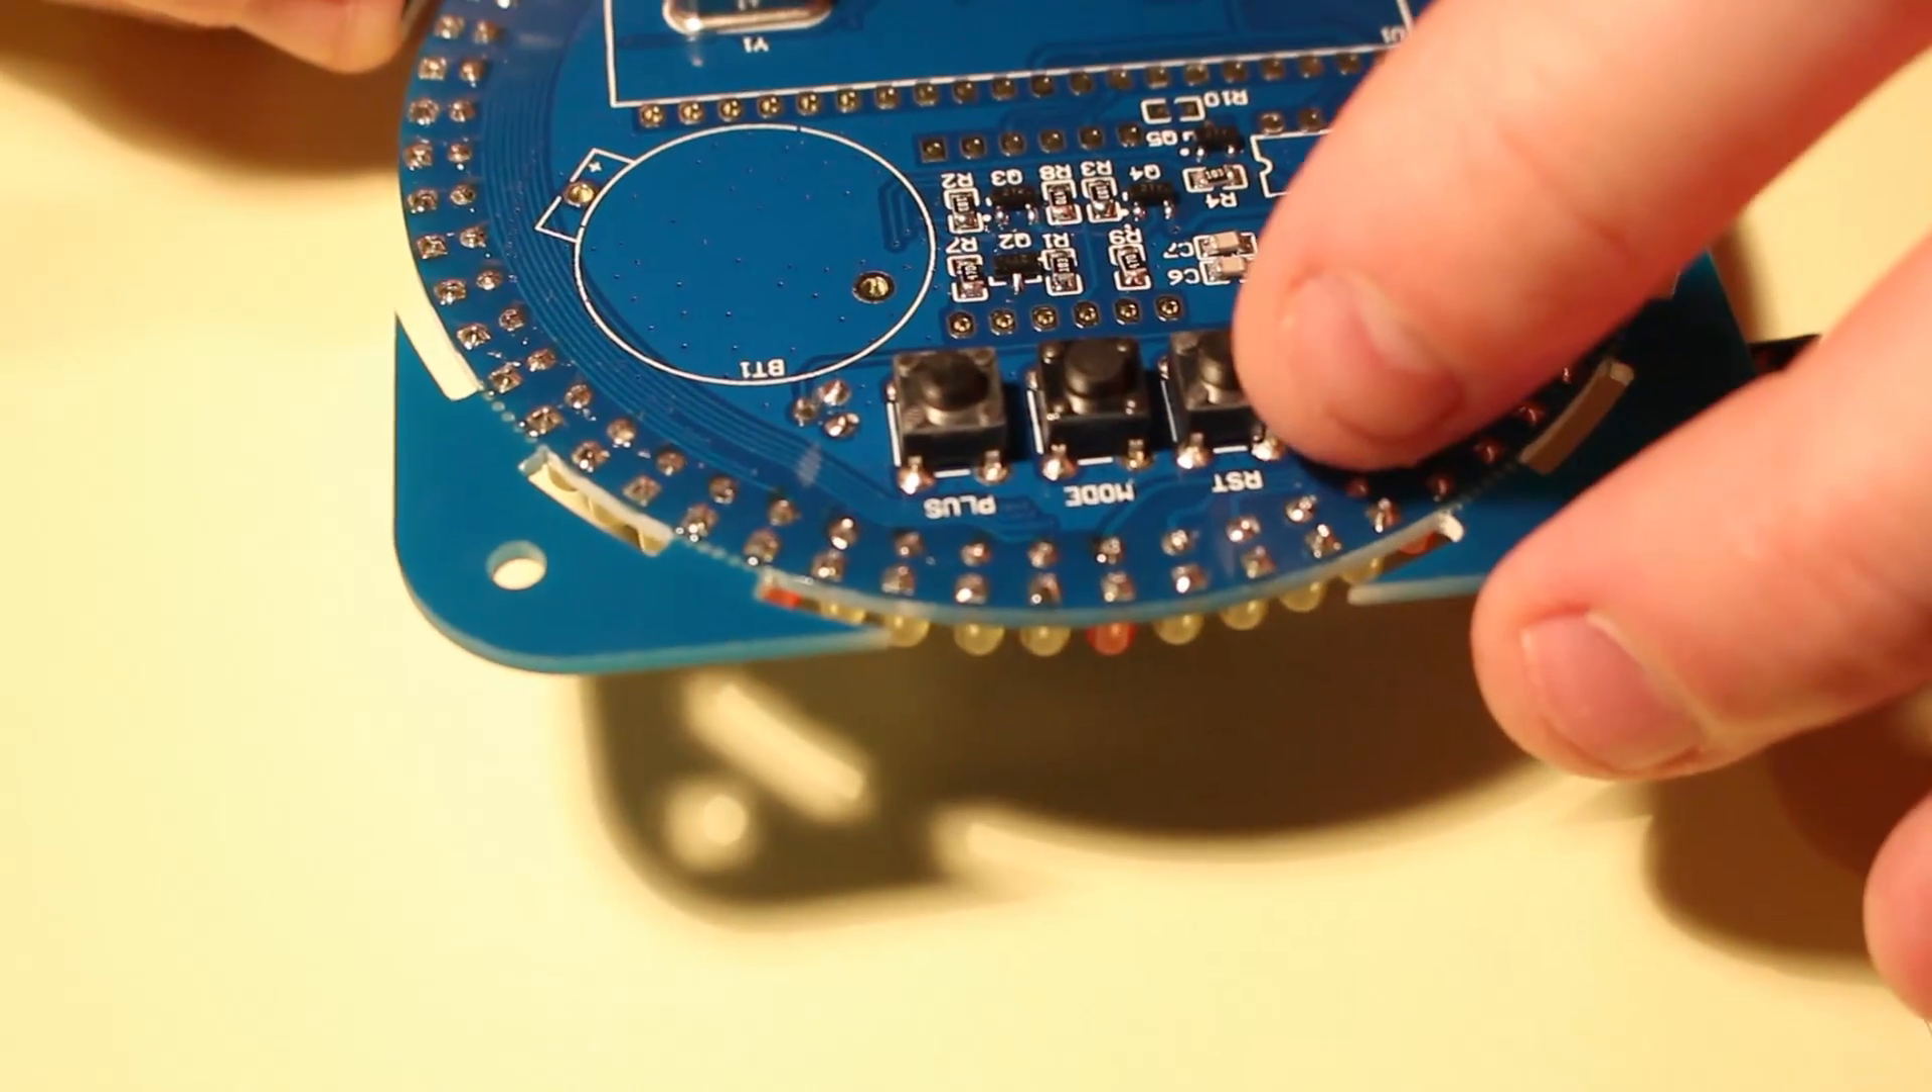So I've soldered the three buttons in place. I just thought it's worth pointing out that they're put on this side of the PCB.